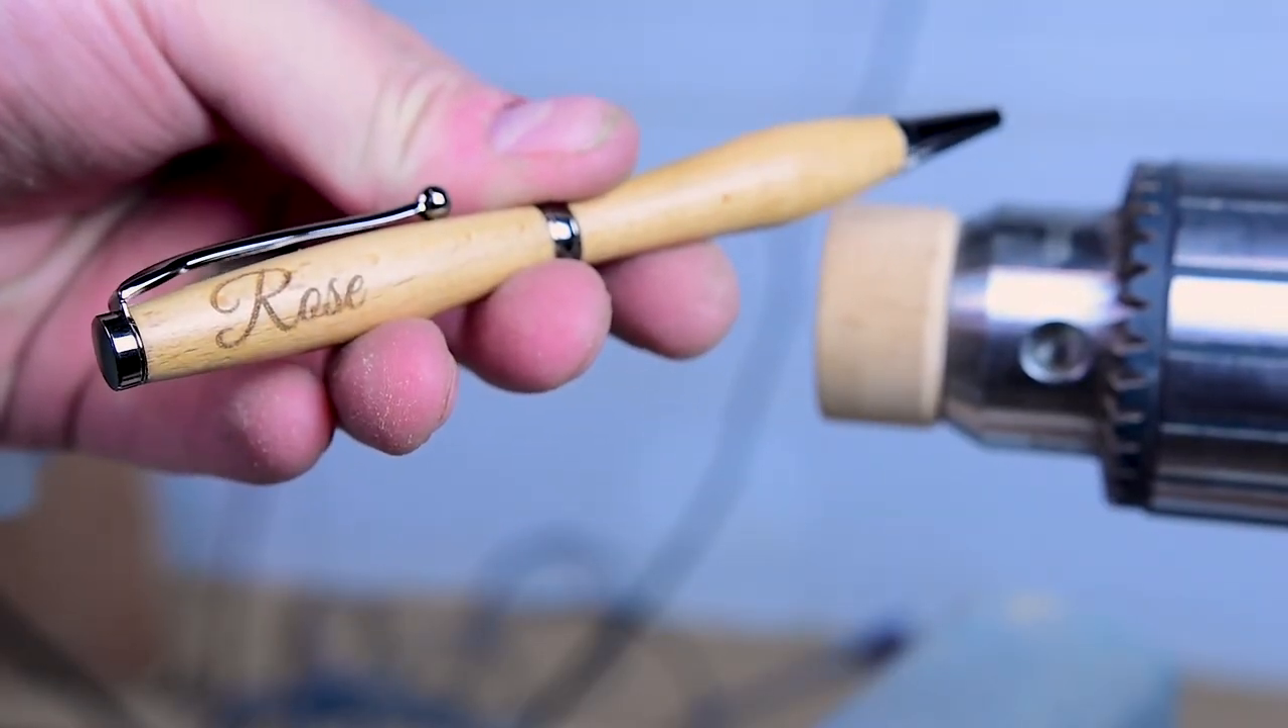There we go, that's our pen finished. It's all assembled, laser engraved.